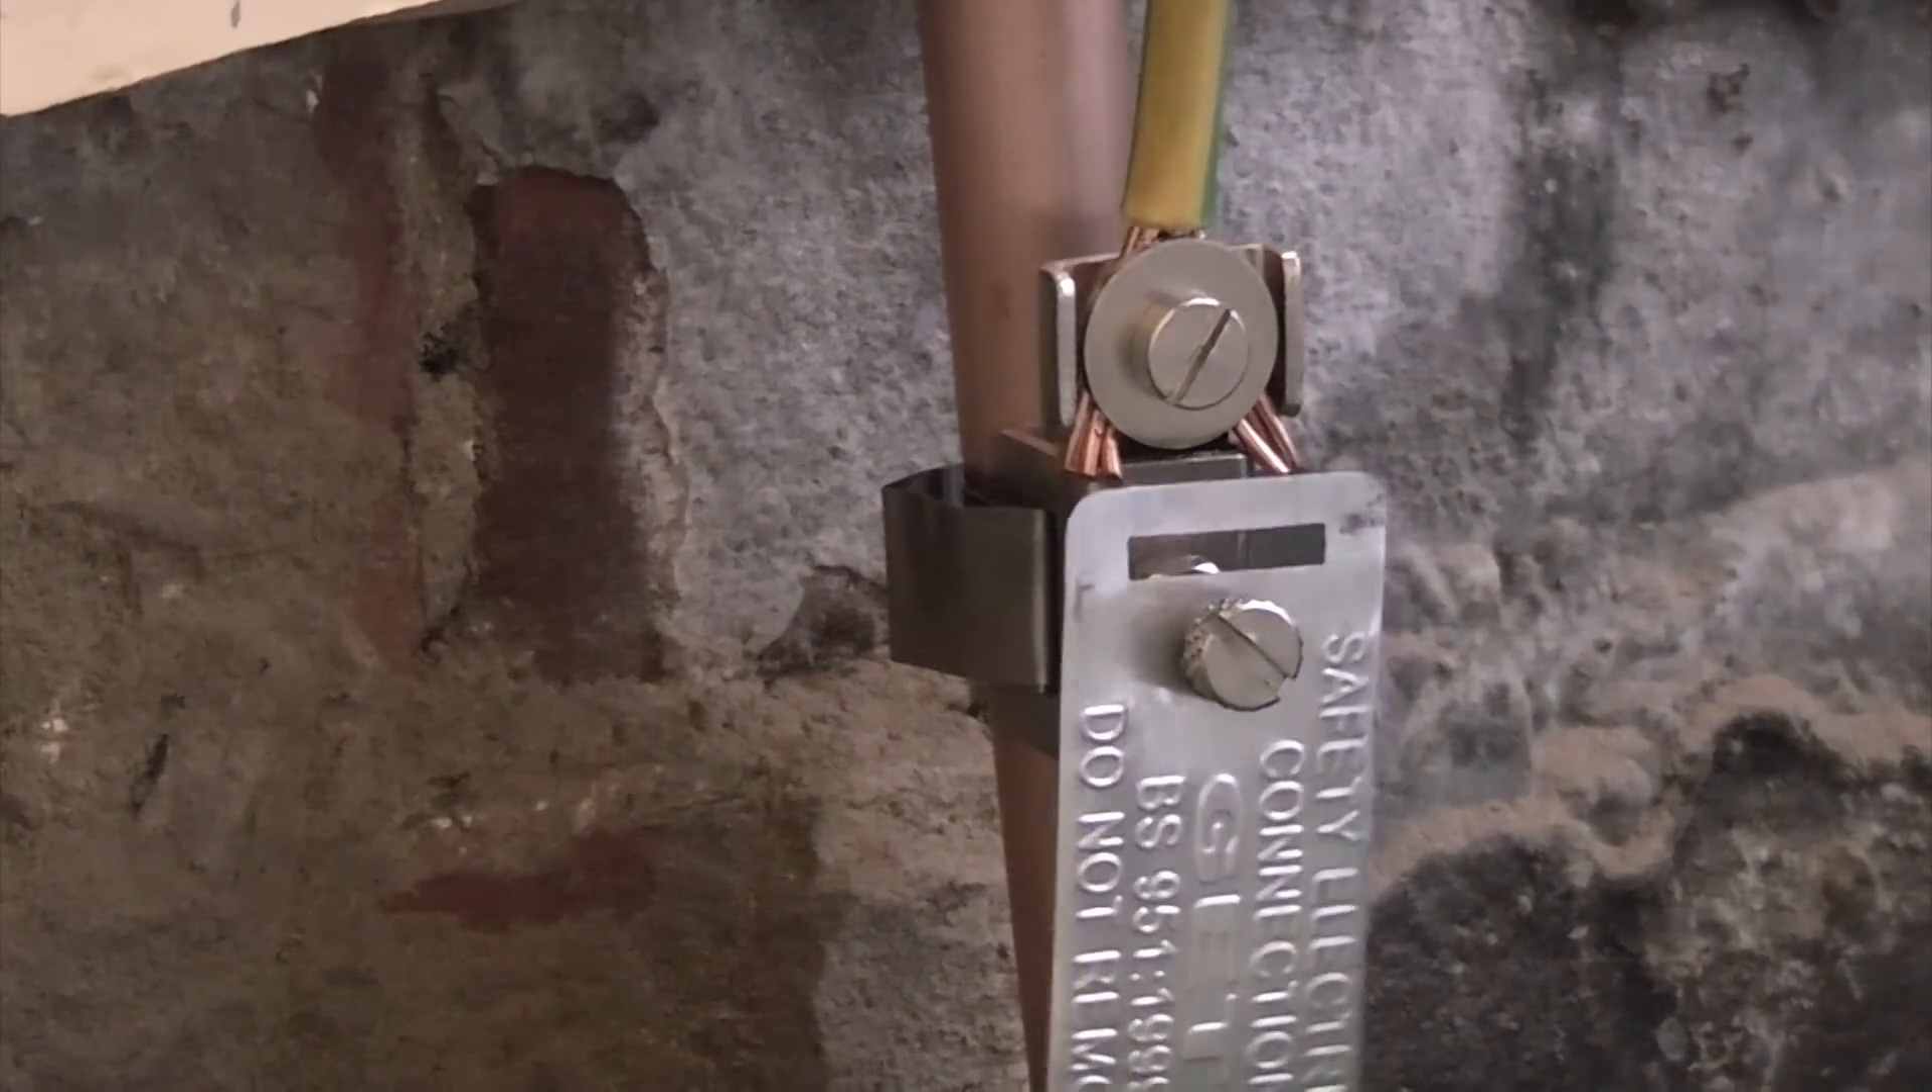So that's the earth clamp connected at this side.